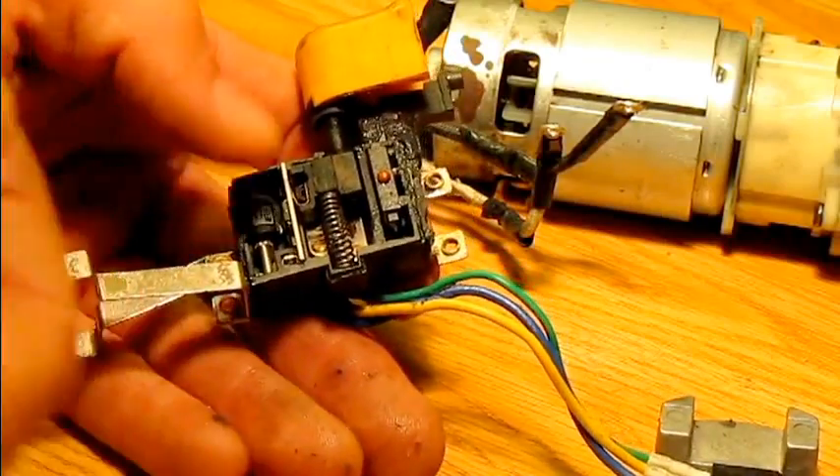So here I disconnected the two wire leads going to the motor, and pulled open the switch cover so we can take a look inside.